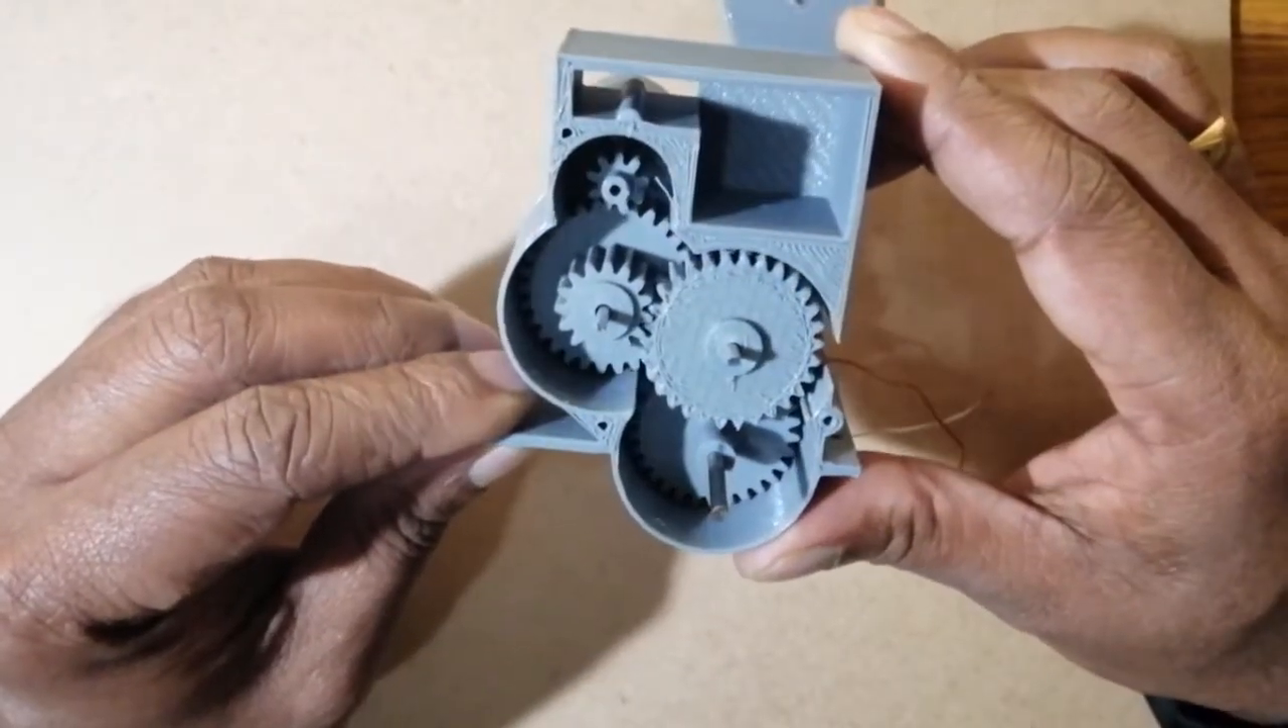As you can see all the gears are beautifully arranged into position.